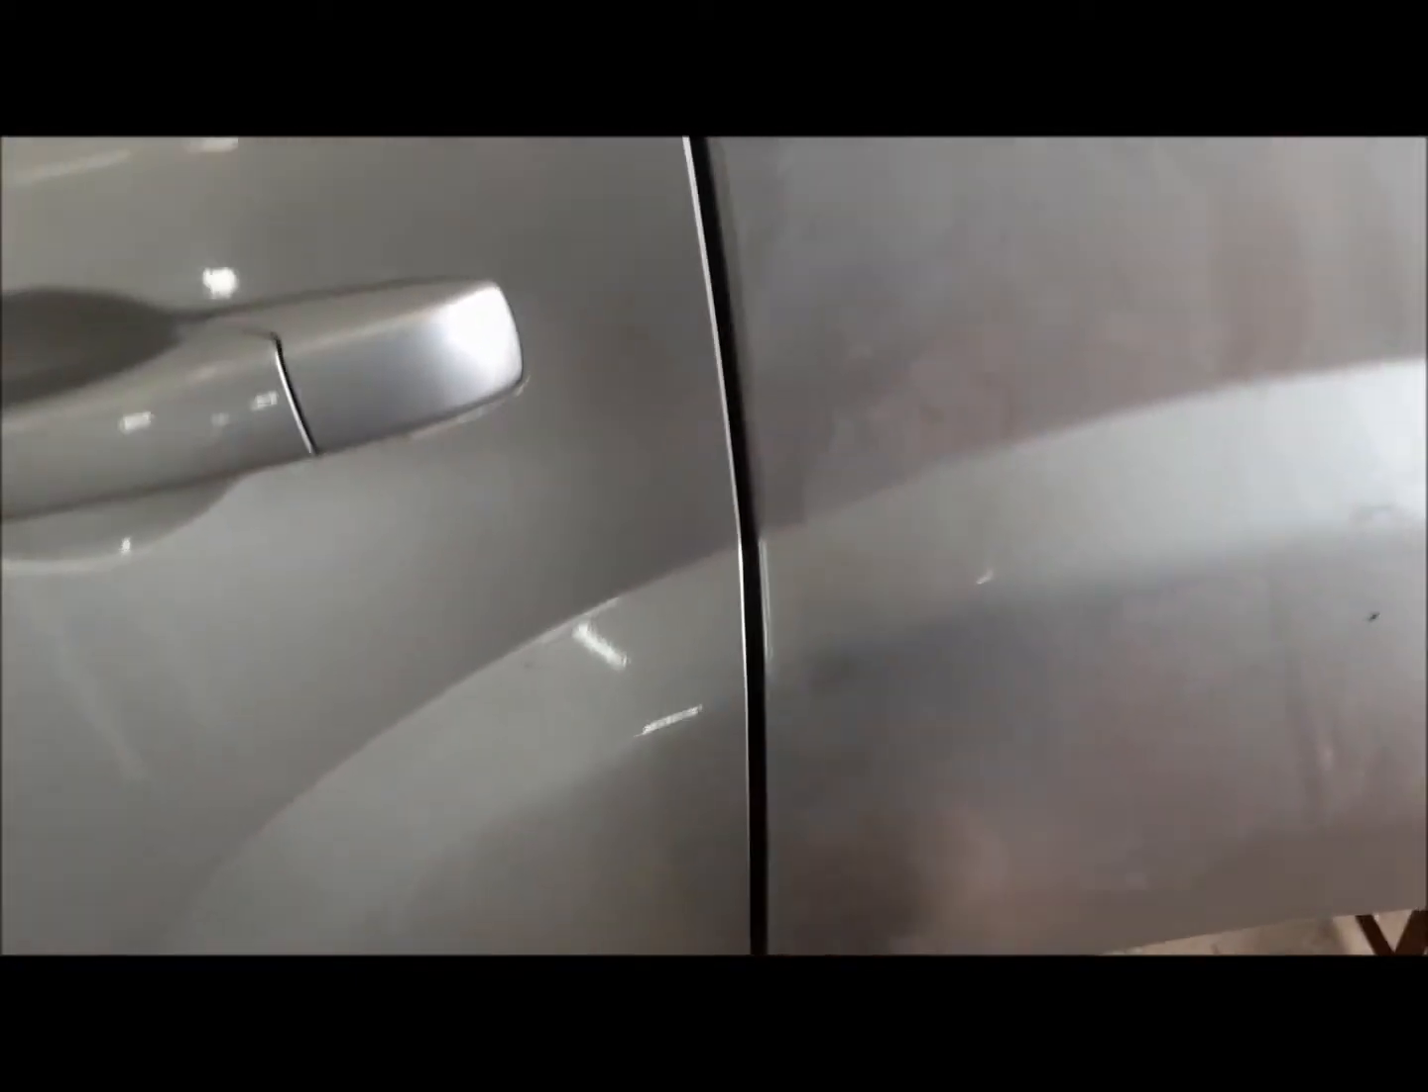That's pretty good. We've got a good door gap down.